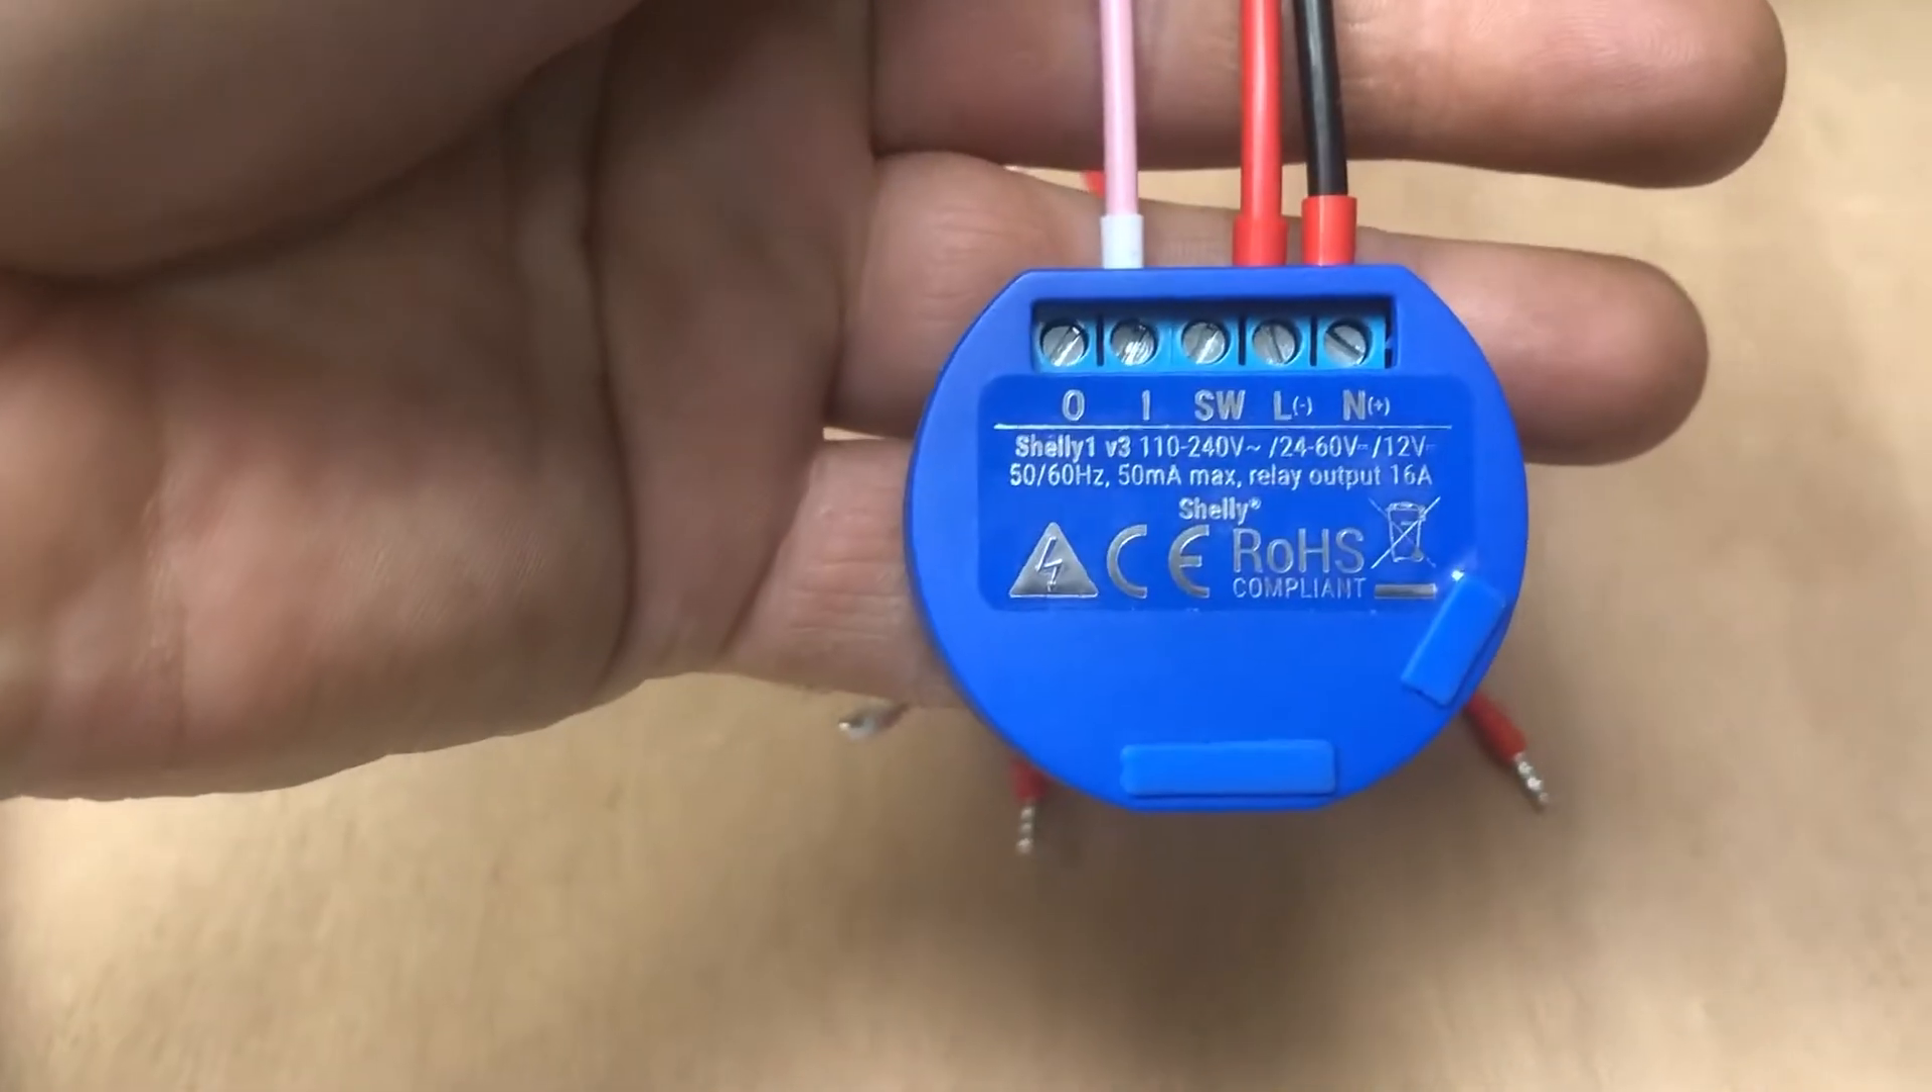Okay we have our new shelly module programmed up and we've put some wires onto it as you can see.